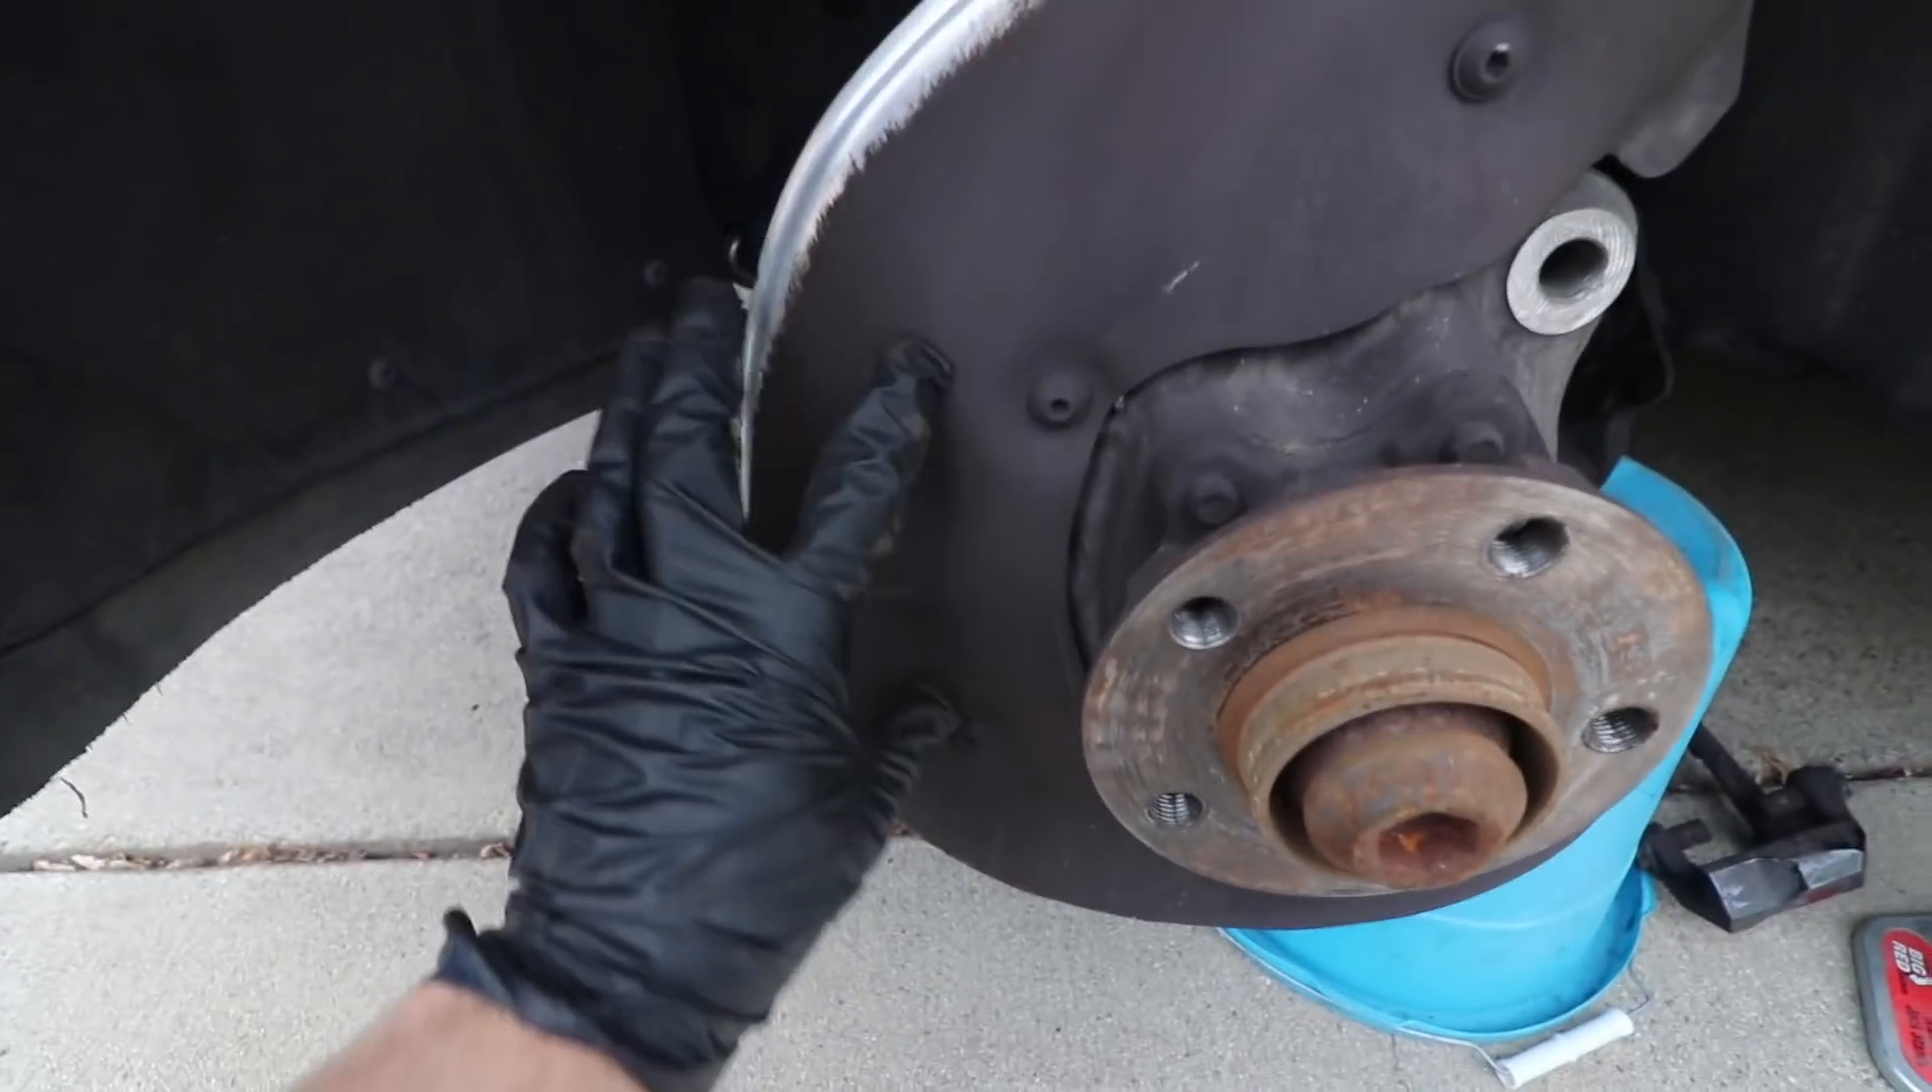After the rotor's off, boom, you can kind of see your like heat shielding for the brakes.